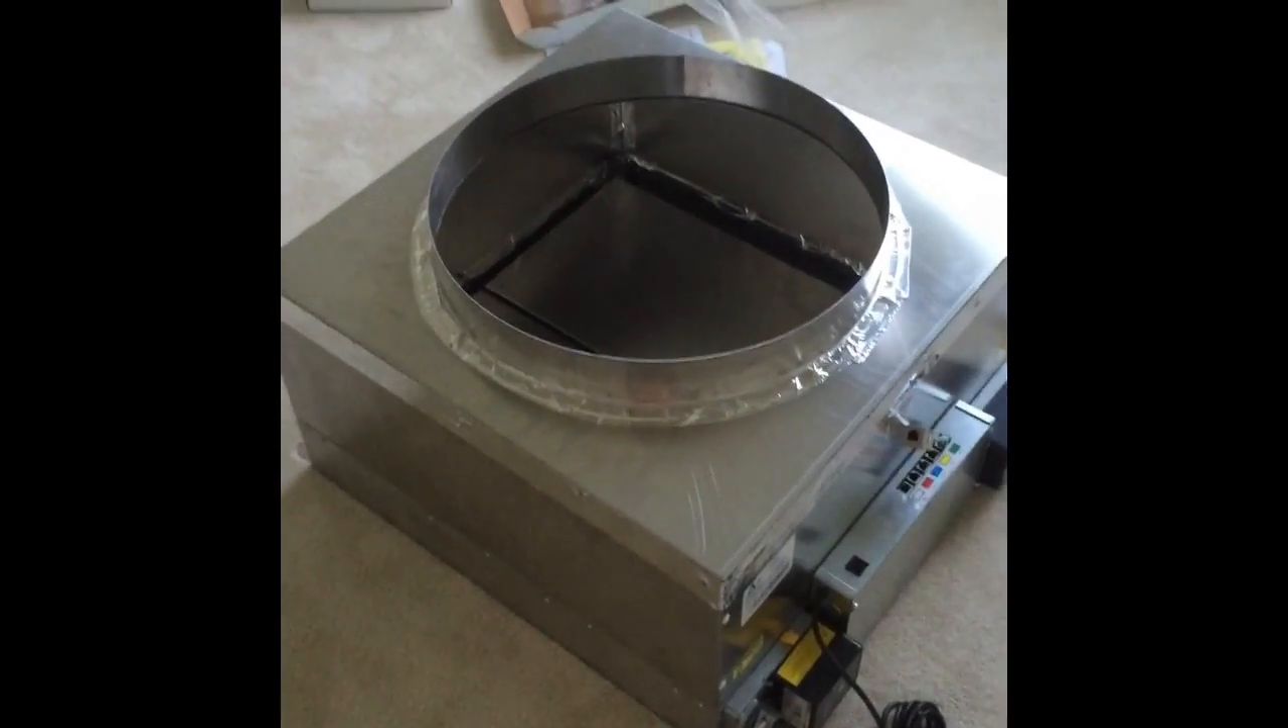Alright so I just finished building the plenum box.